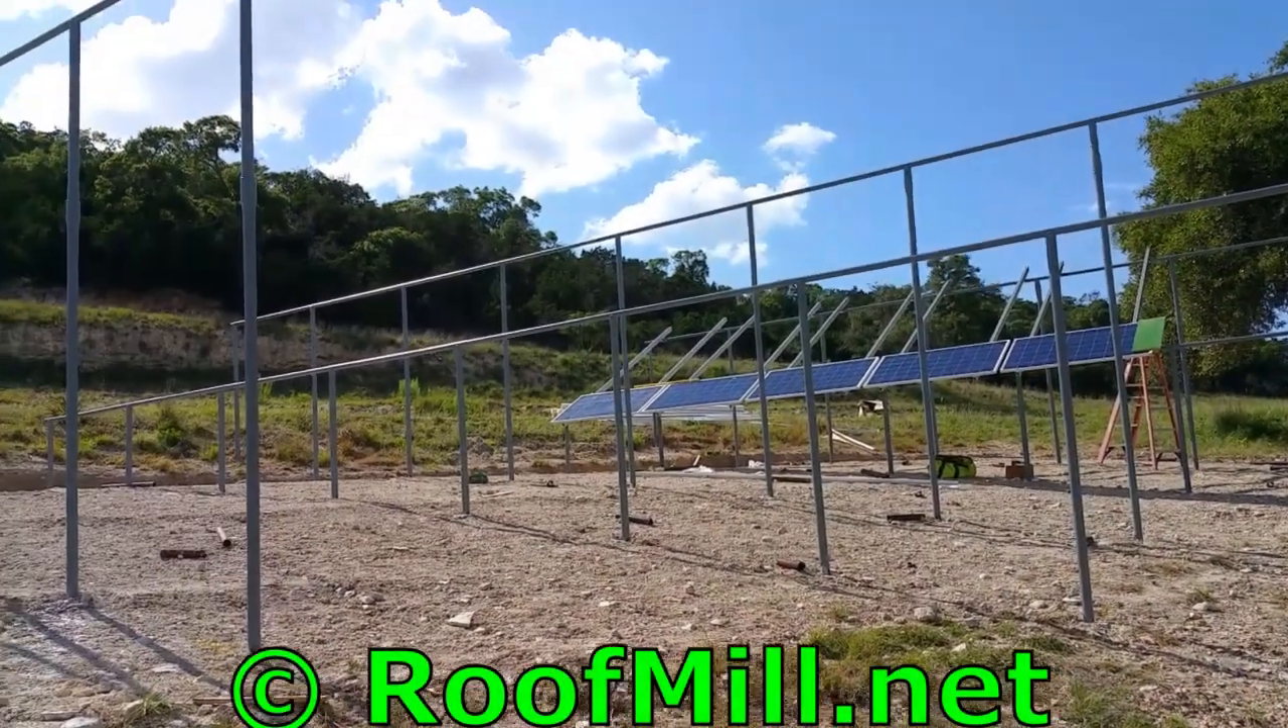As you can see, today we've started hanging panels.